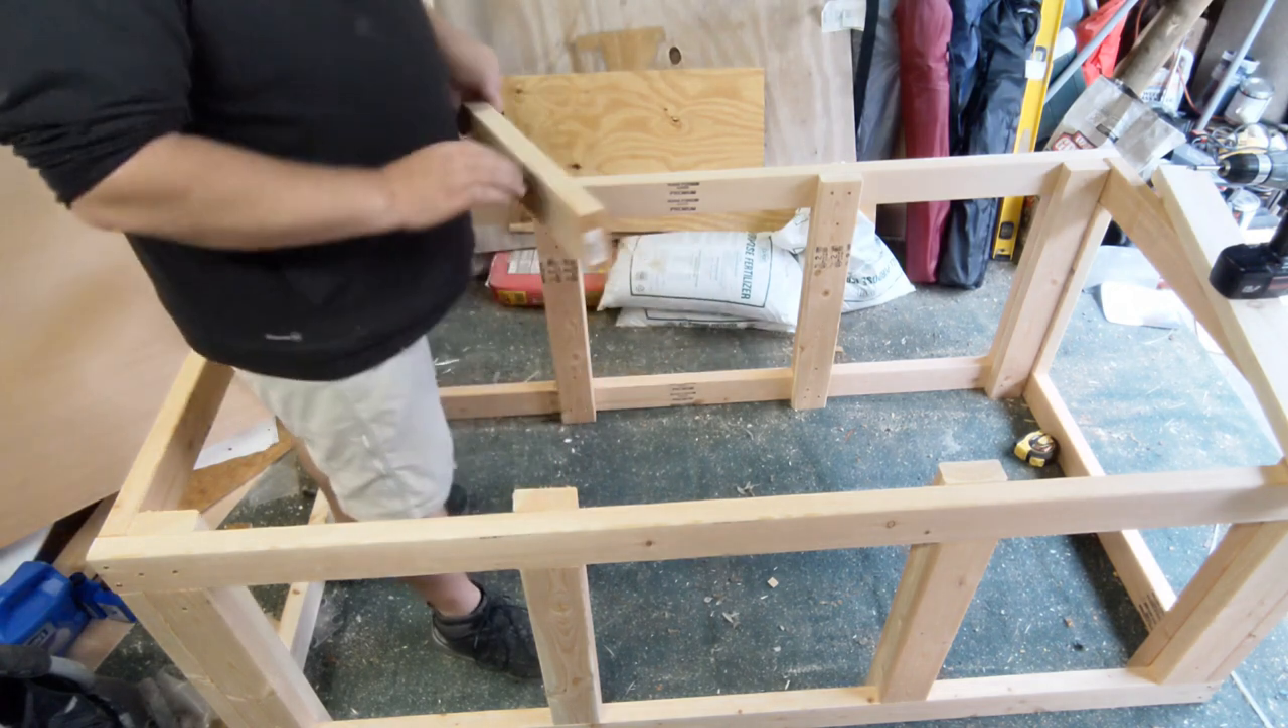Braces are on here. Corners are pretty much done.